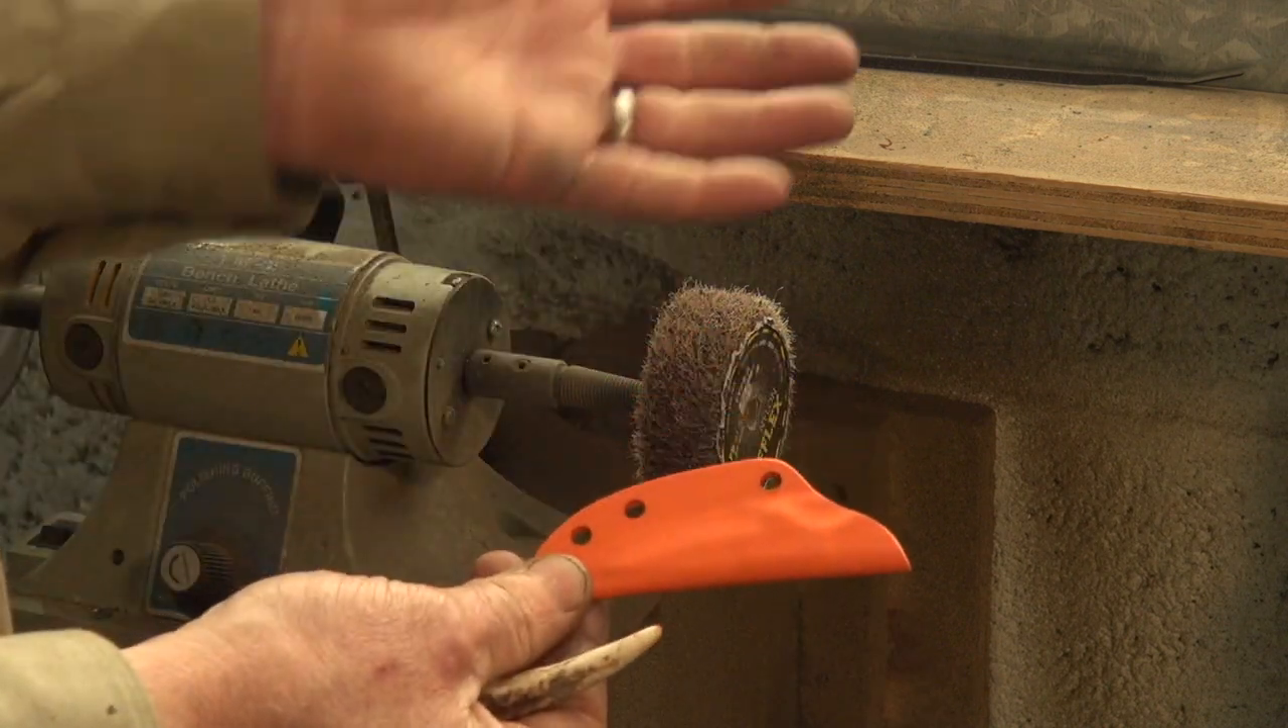Now I've not put any rivets in at this stage because I want to make sure that I can blow any of that dust out.